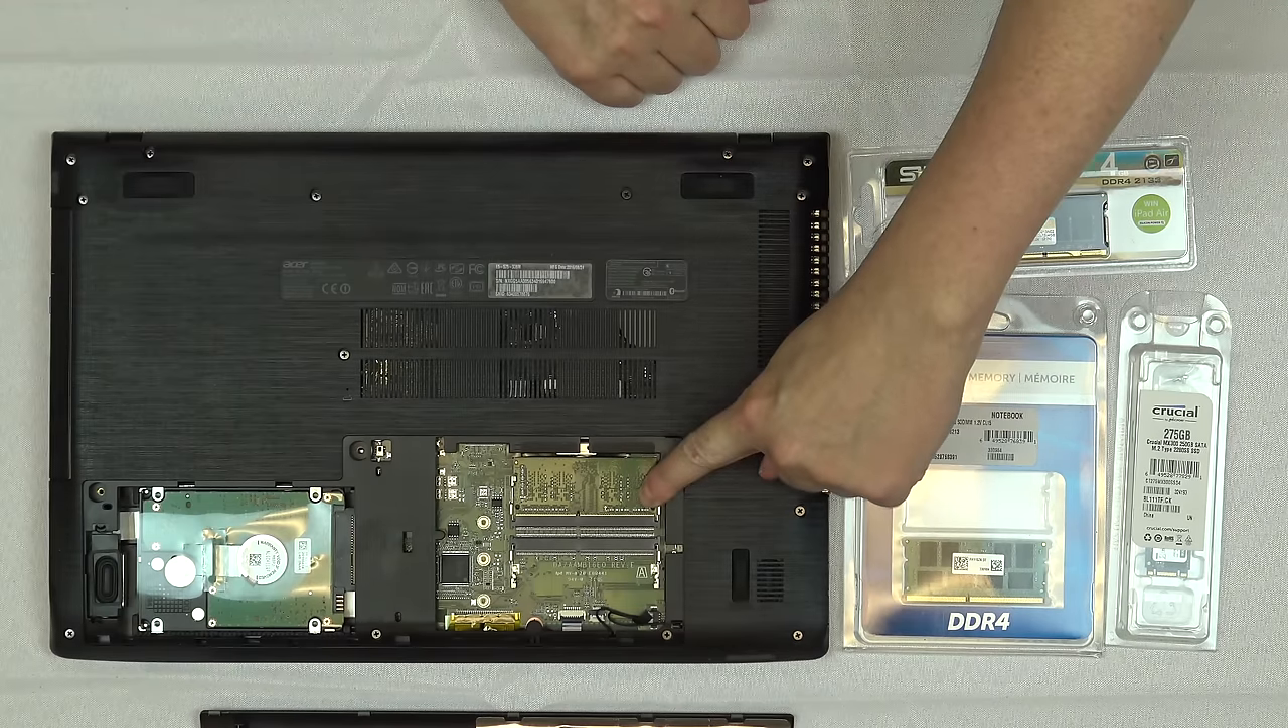This is the existing four gigabytes of system RAM provided with the computer. There is an empty slot we're going to install more RAM into.